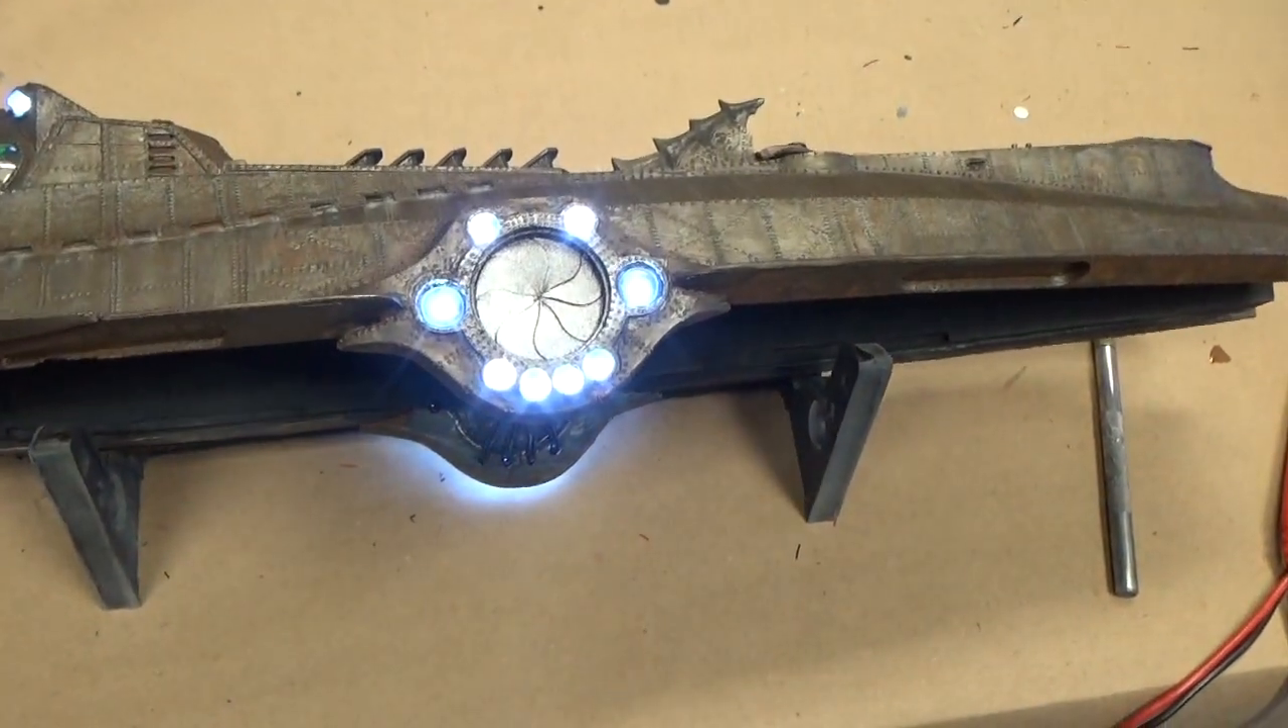All of the lenses are in place.